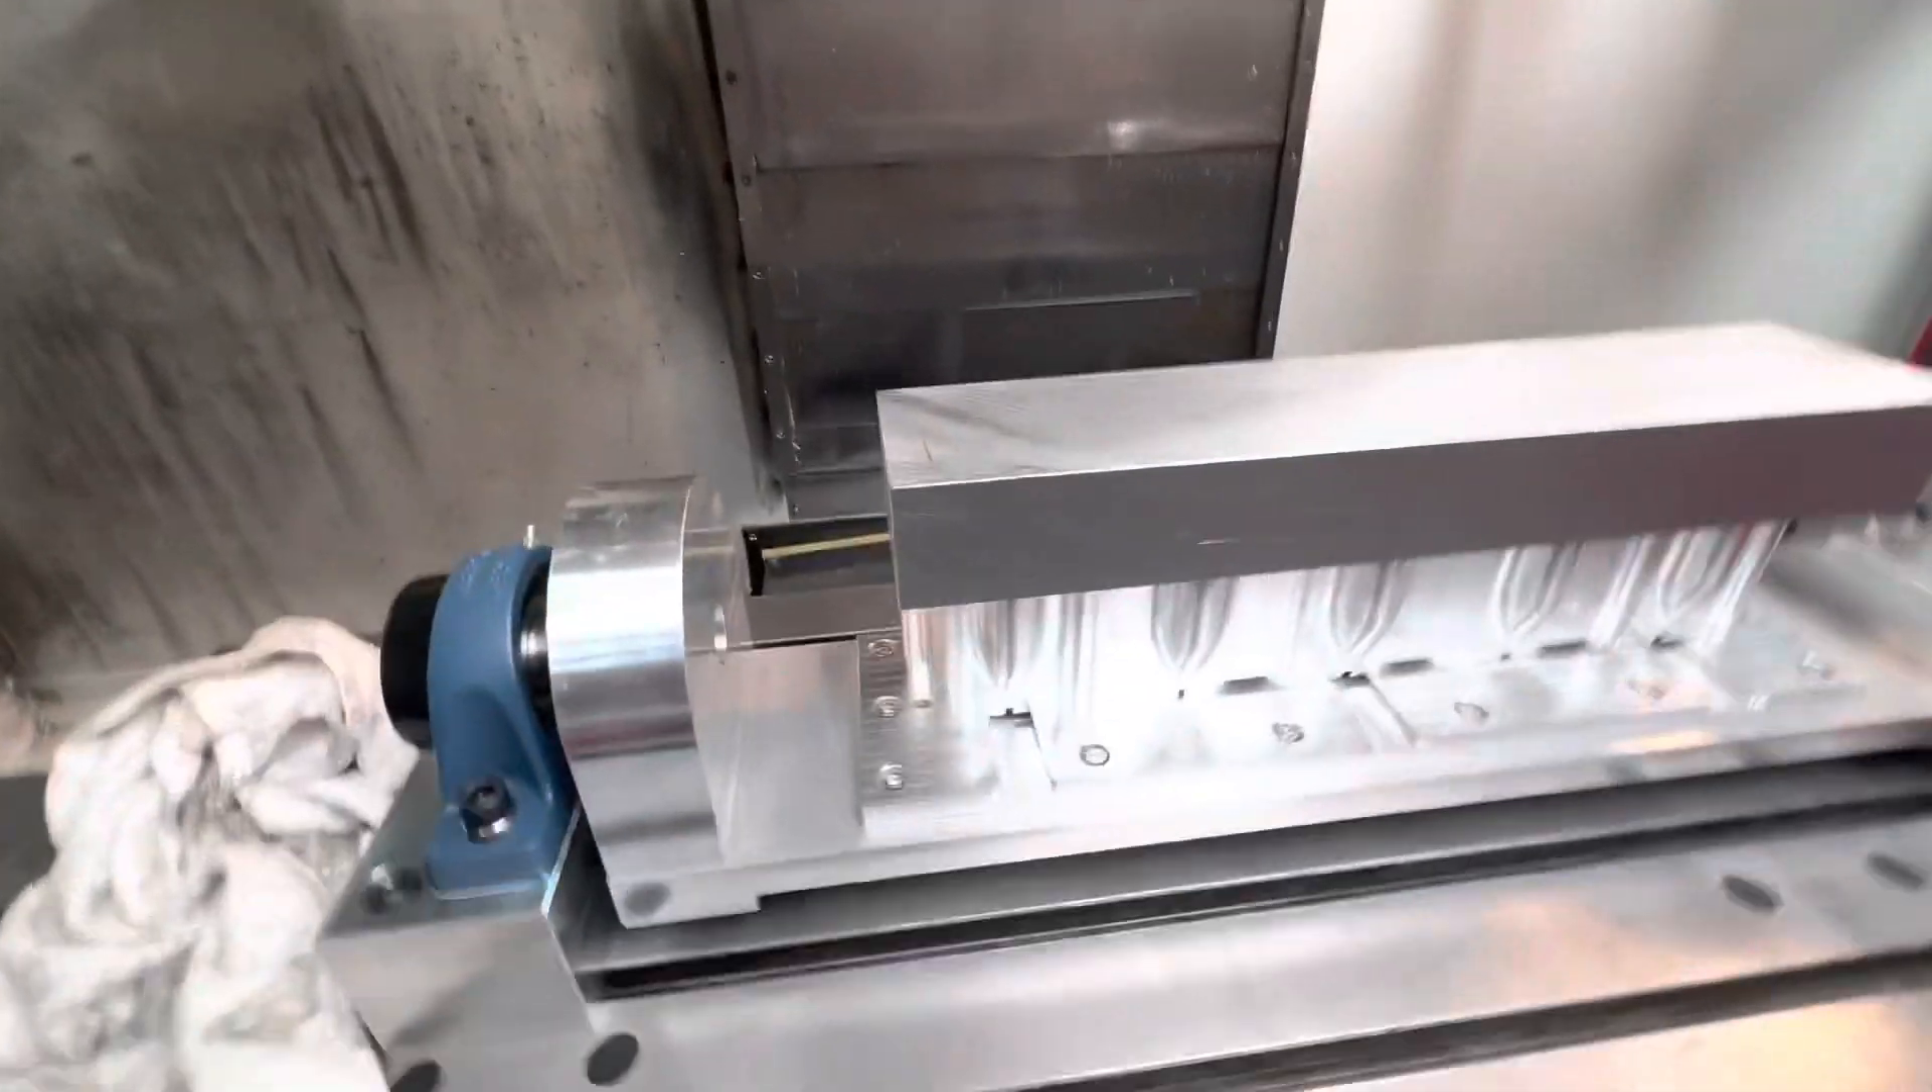So you can see we've got our block mounted there on the table and we've got a lot more room either side if we're running across here with face mills or down the side with longer reach end mills.